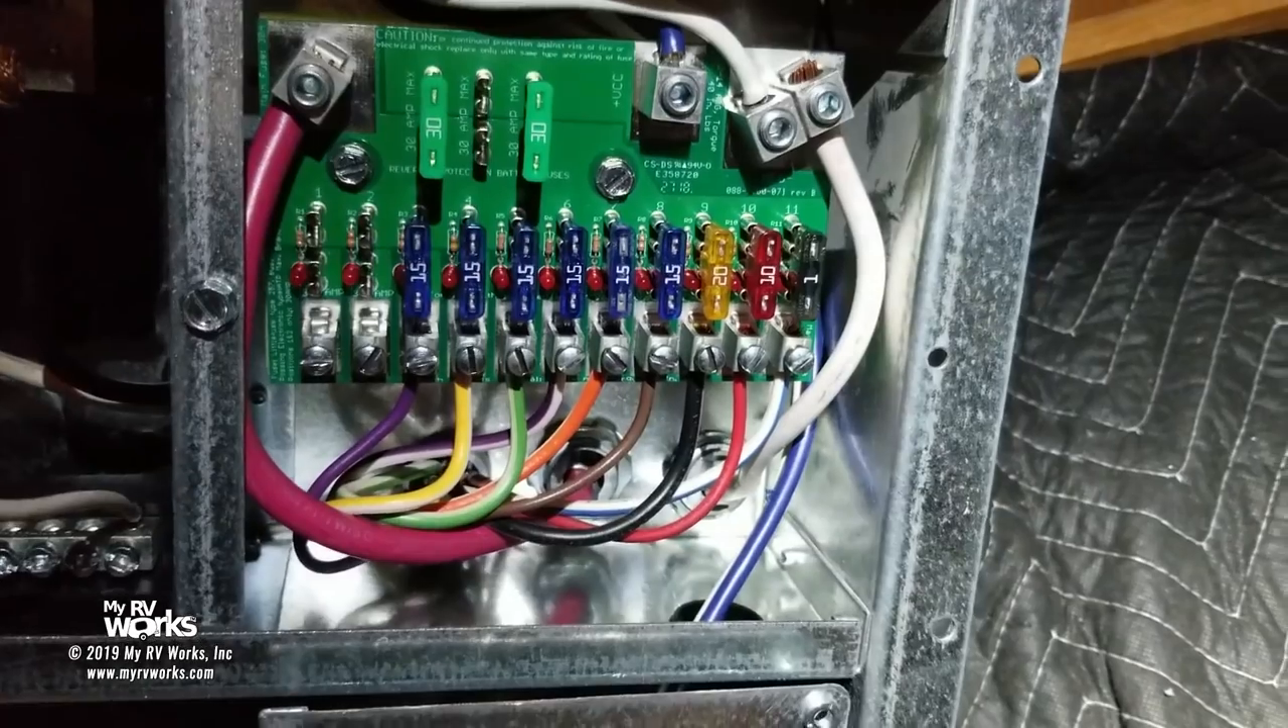Okay we got light back in the room and that is because uh we've got all of our dc reconnected we've got all our fuses where they go.